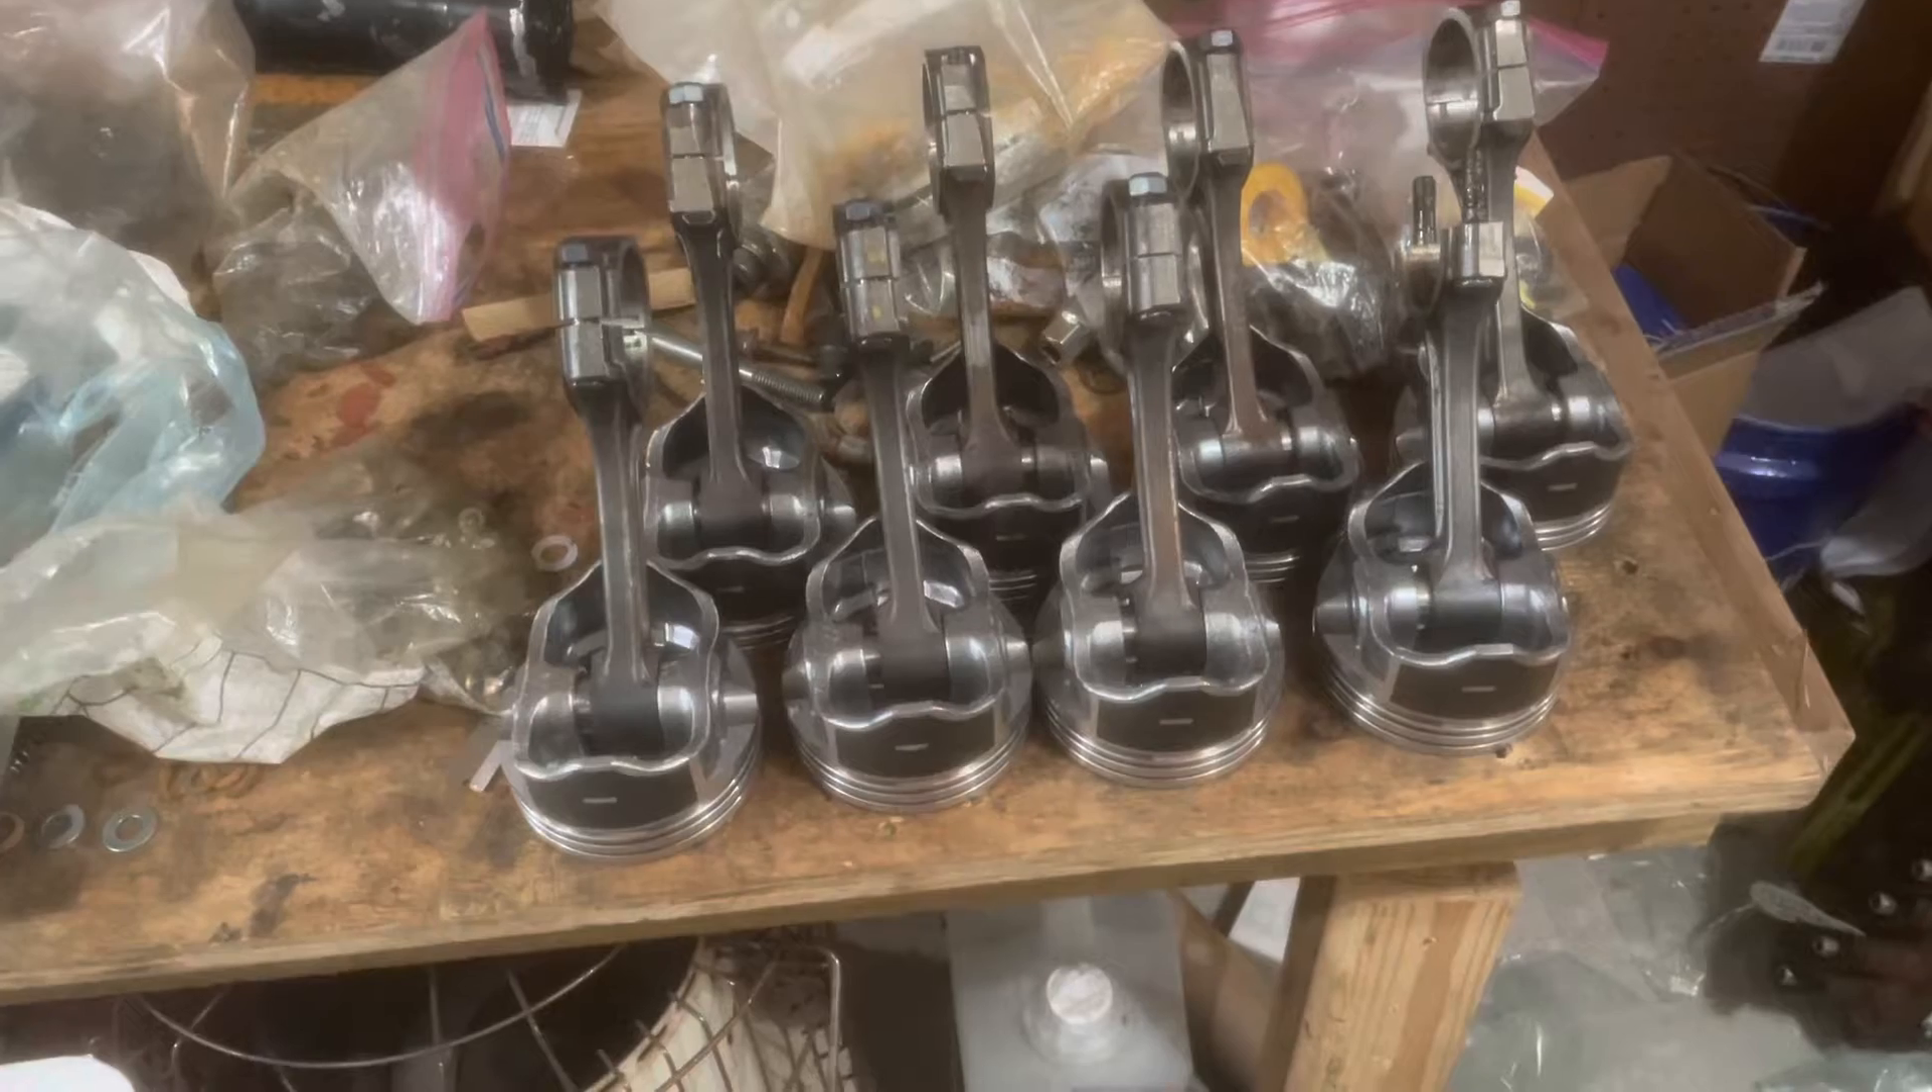Um, I've just finished putting, uh, eight piston rods on the pistons.